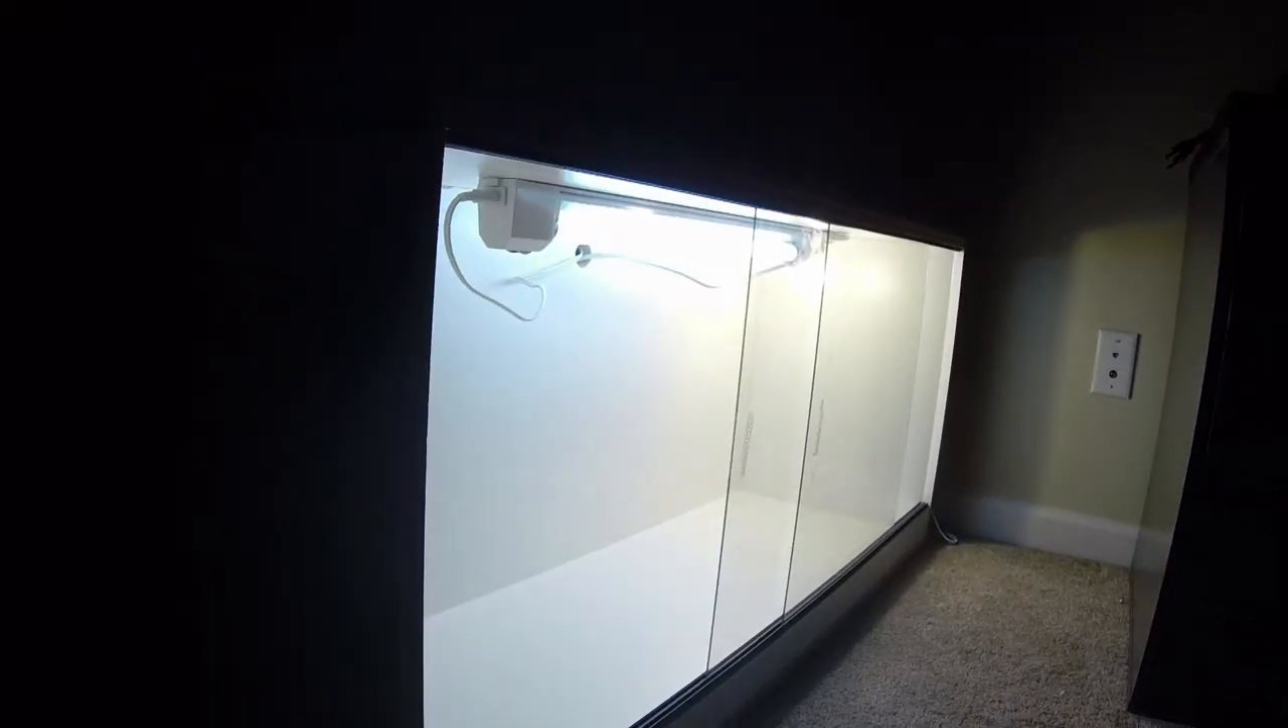Here is the final cage all done. We got all pieces, top, bottom, everything.